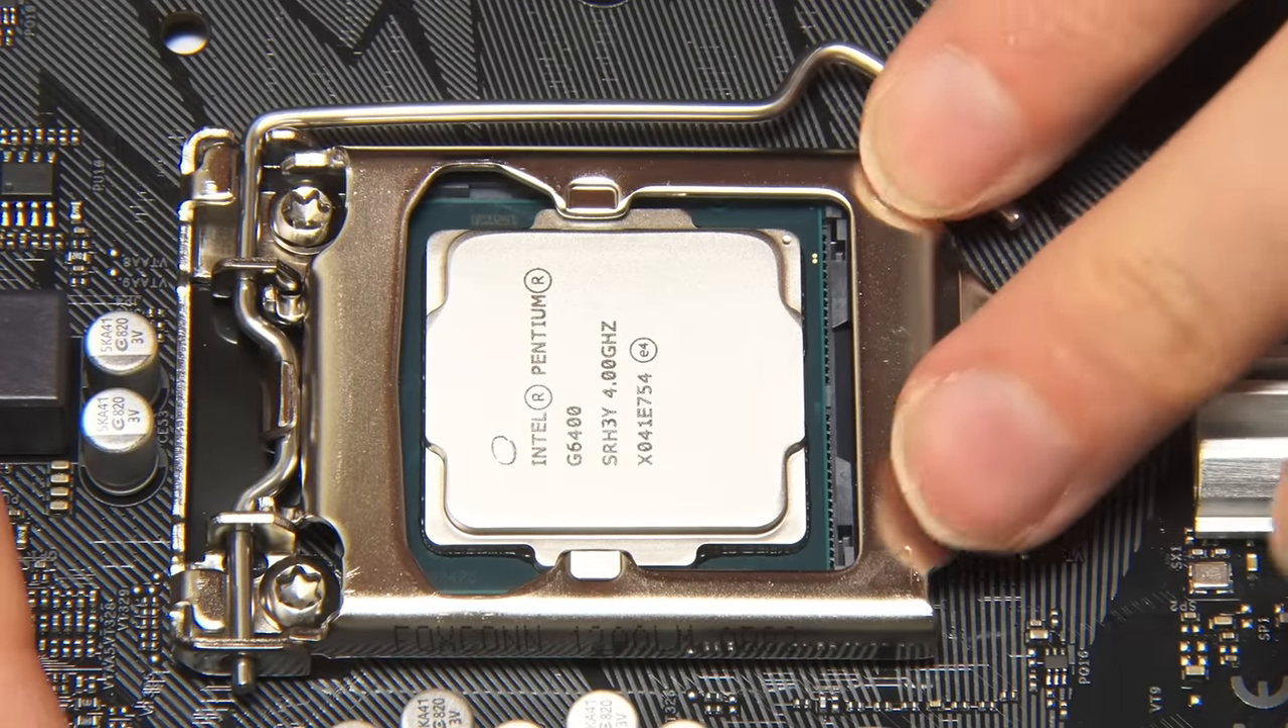We've mounted the processor in our motherboard.